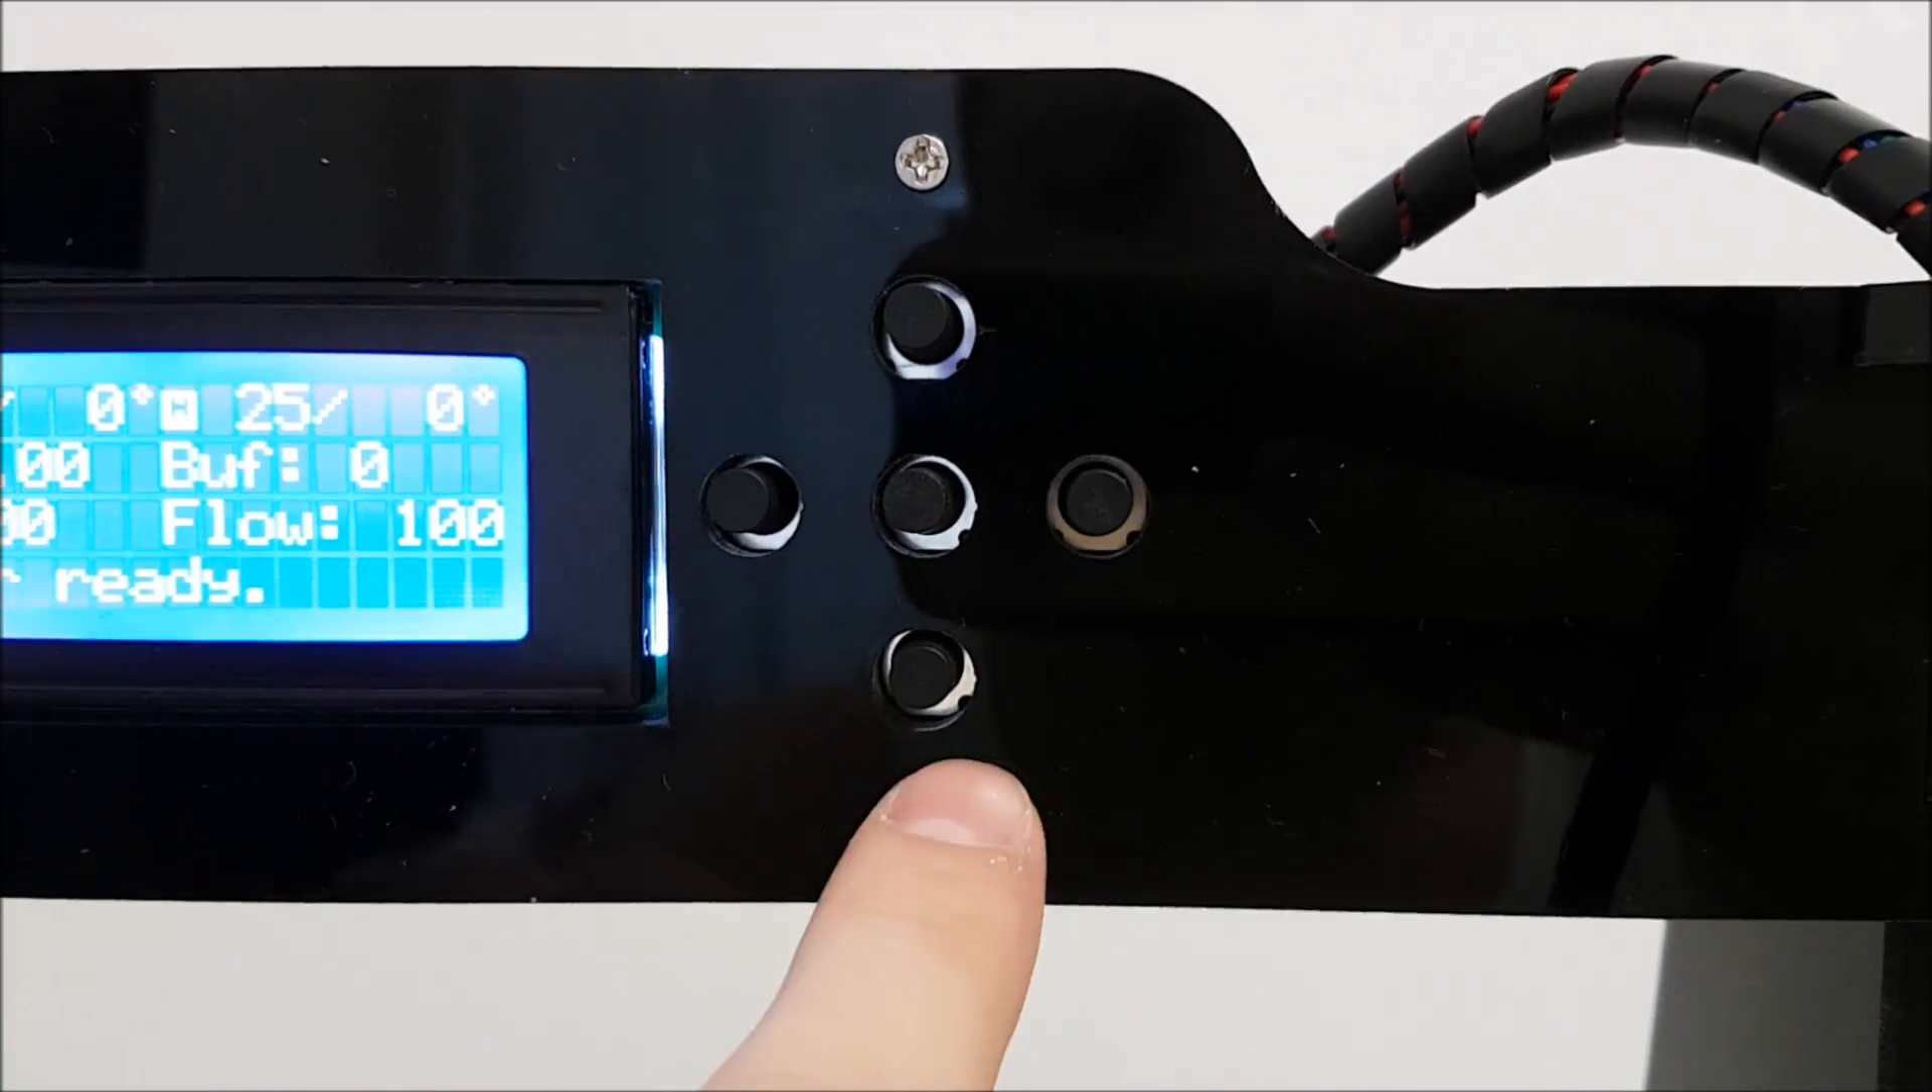As you can see around the buttons there is a huge gap.